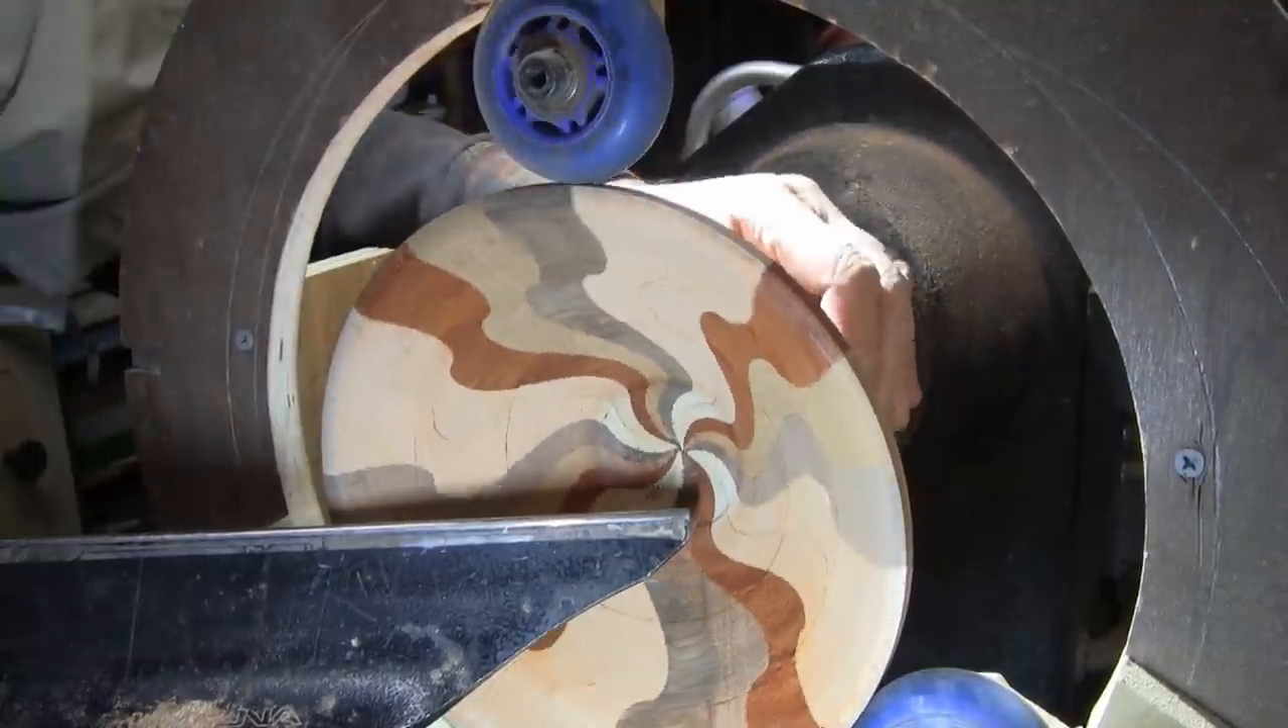You can see now I have my steady rest attached here.